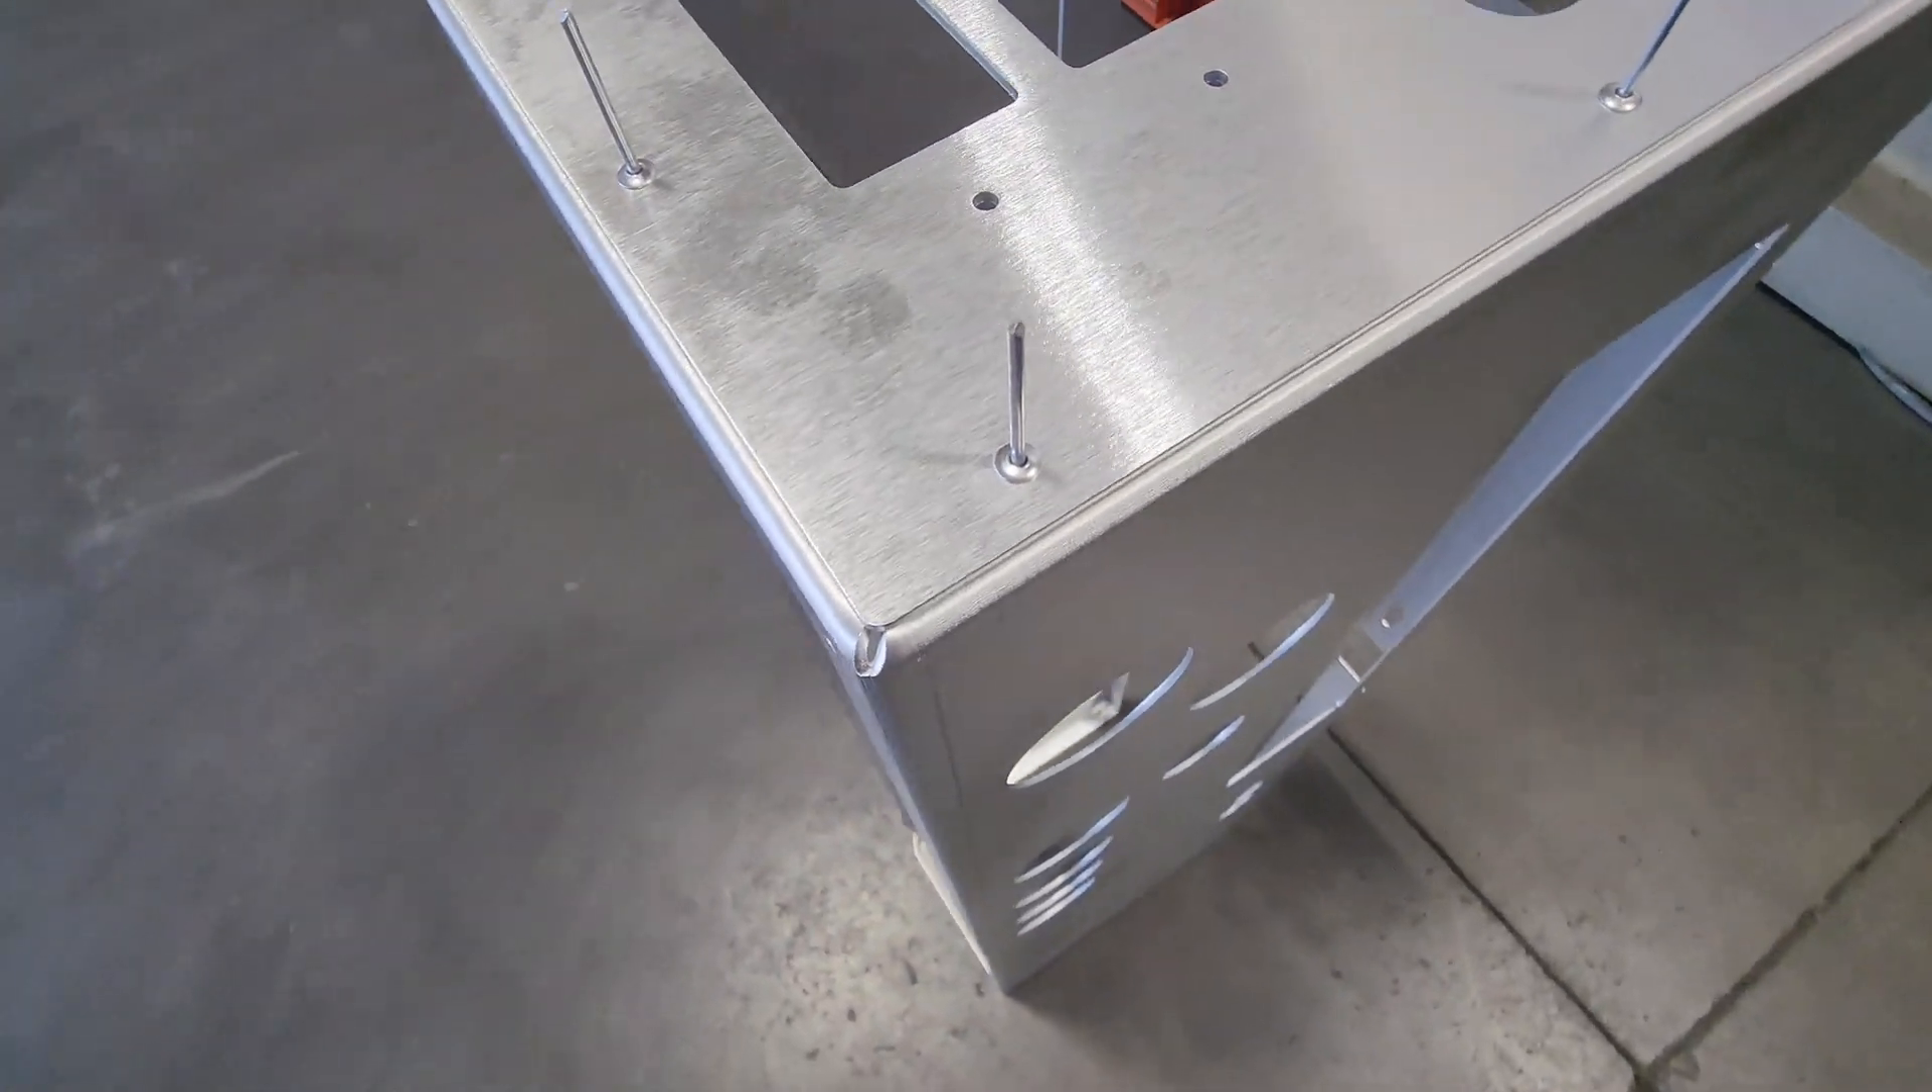And there we have it, I set the end cap on there, all the rivets just dropped right in, you can see the corners and edges all lined up really nice, super happy with how it turned out.